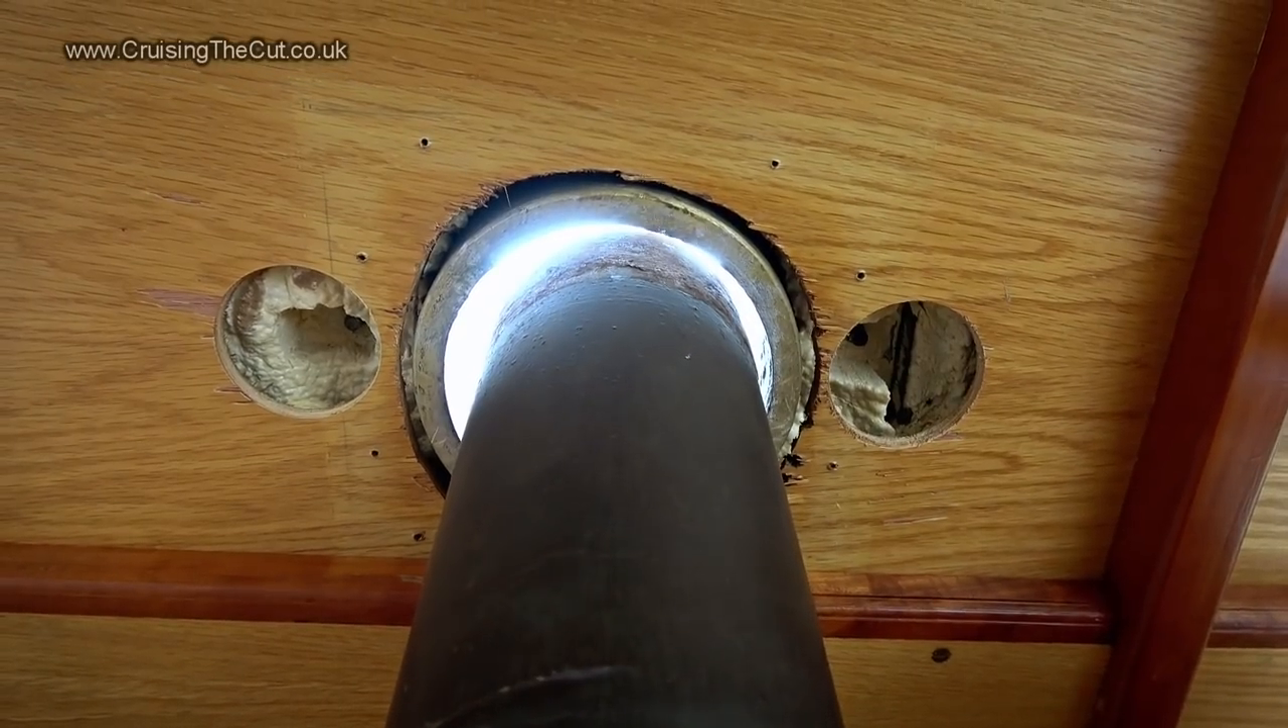Inside, there was still the gap between the flue and the collar.